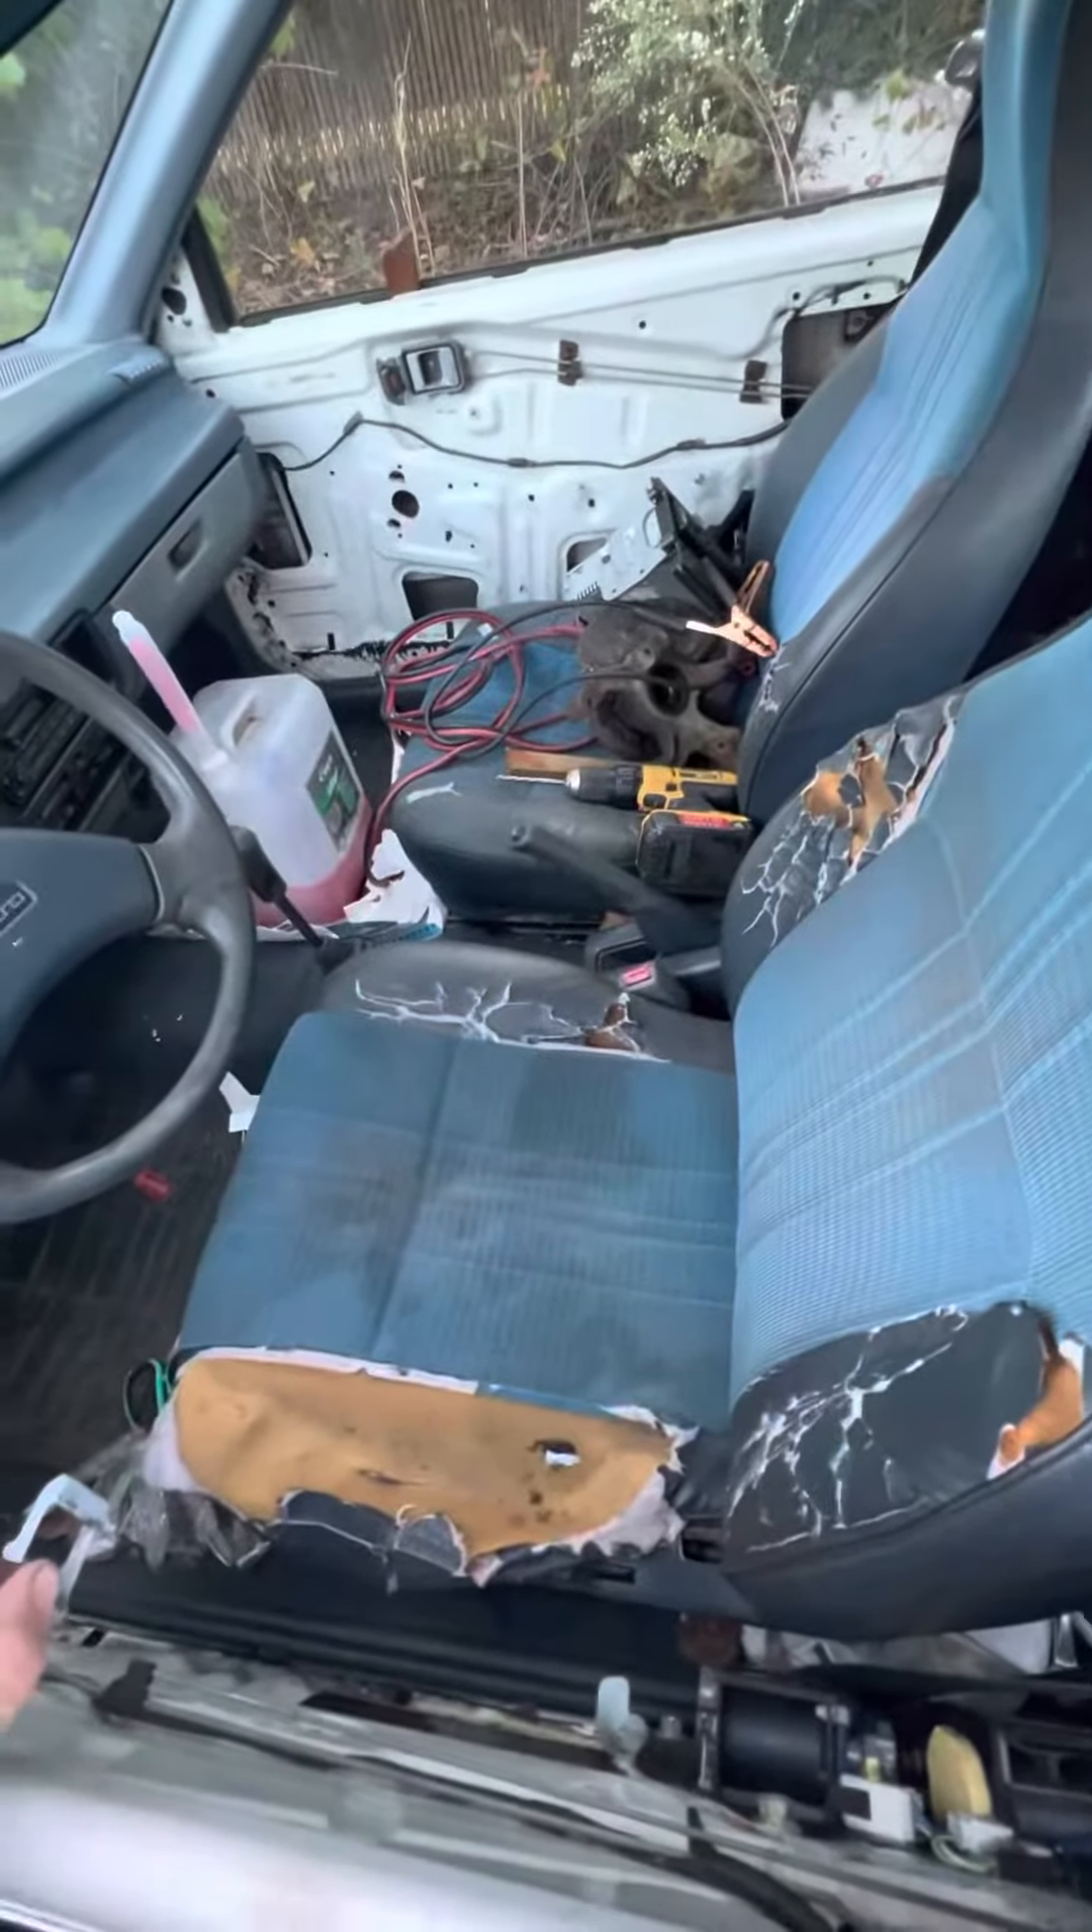Lots of cleaning to be done, as you can see. Door panels are gone.